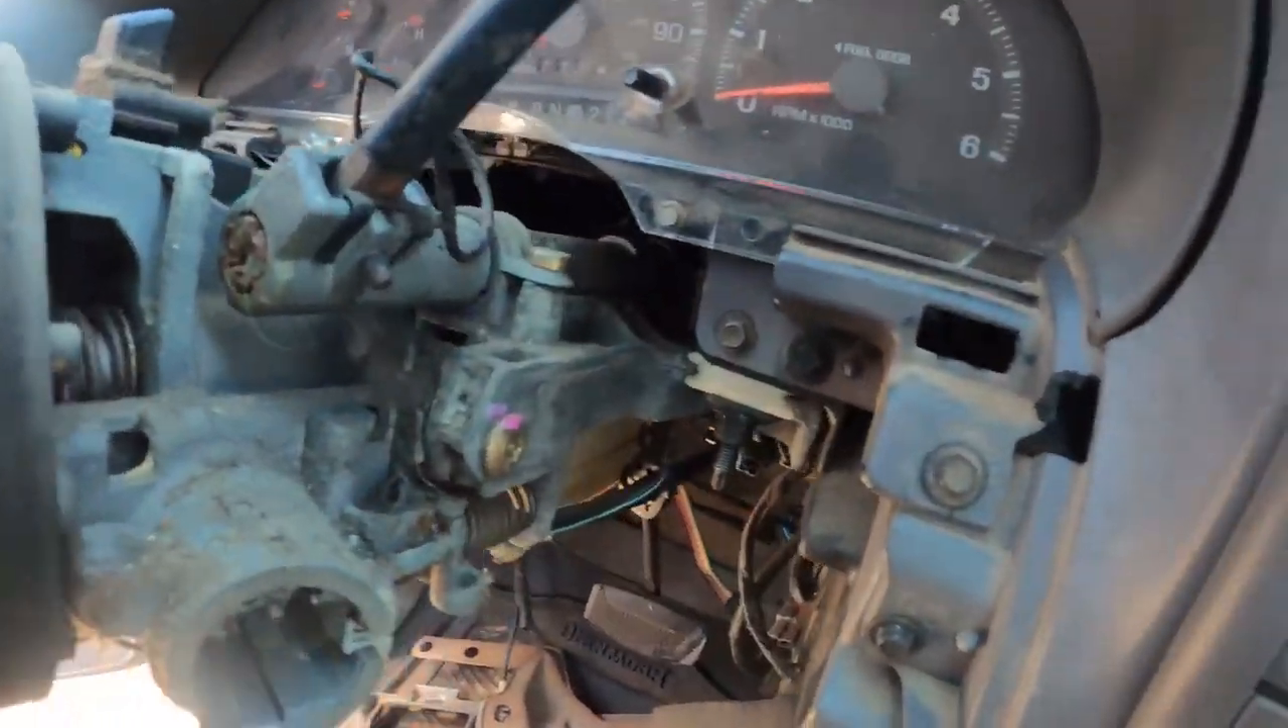So I got everything surrounding the column taken out.